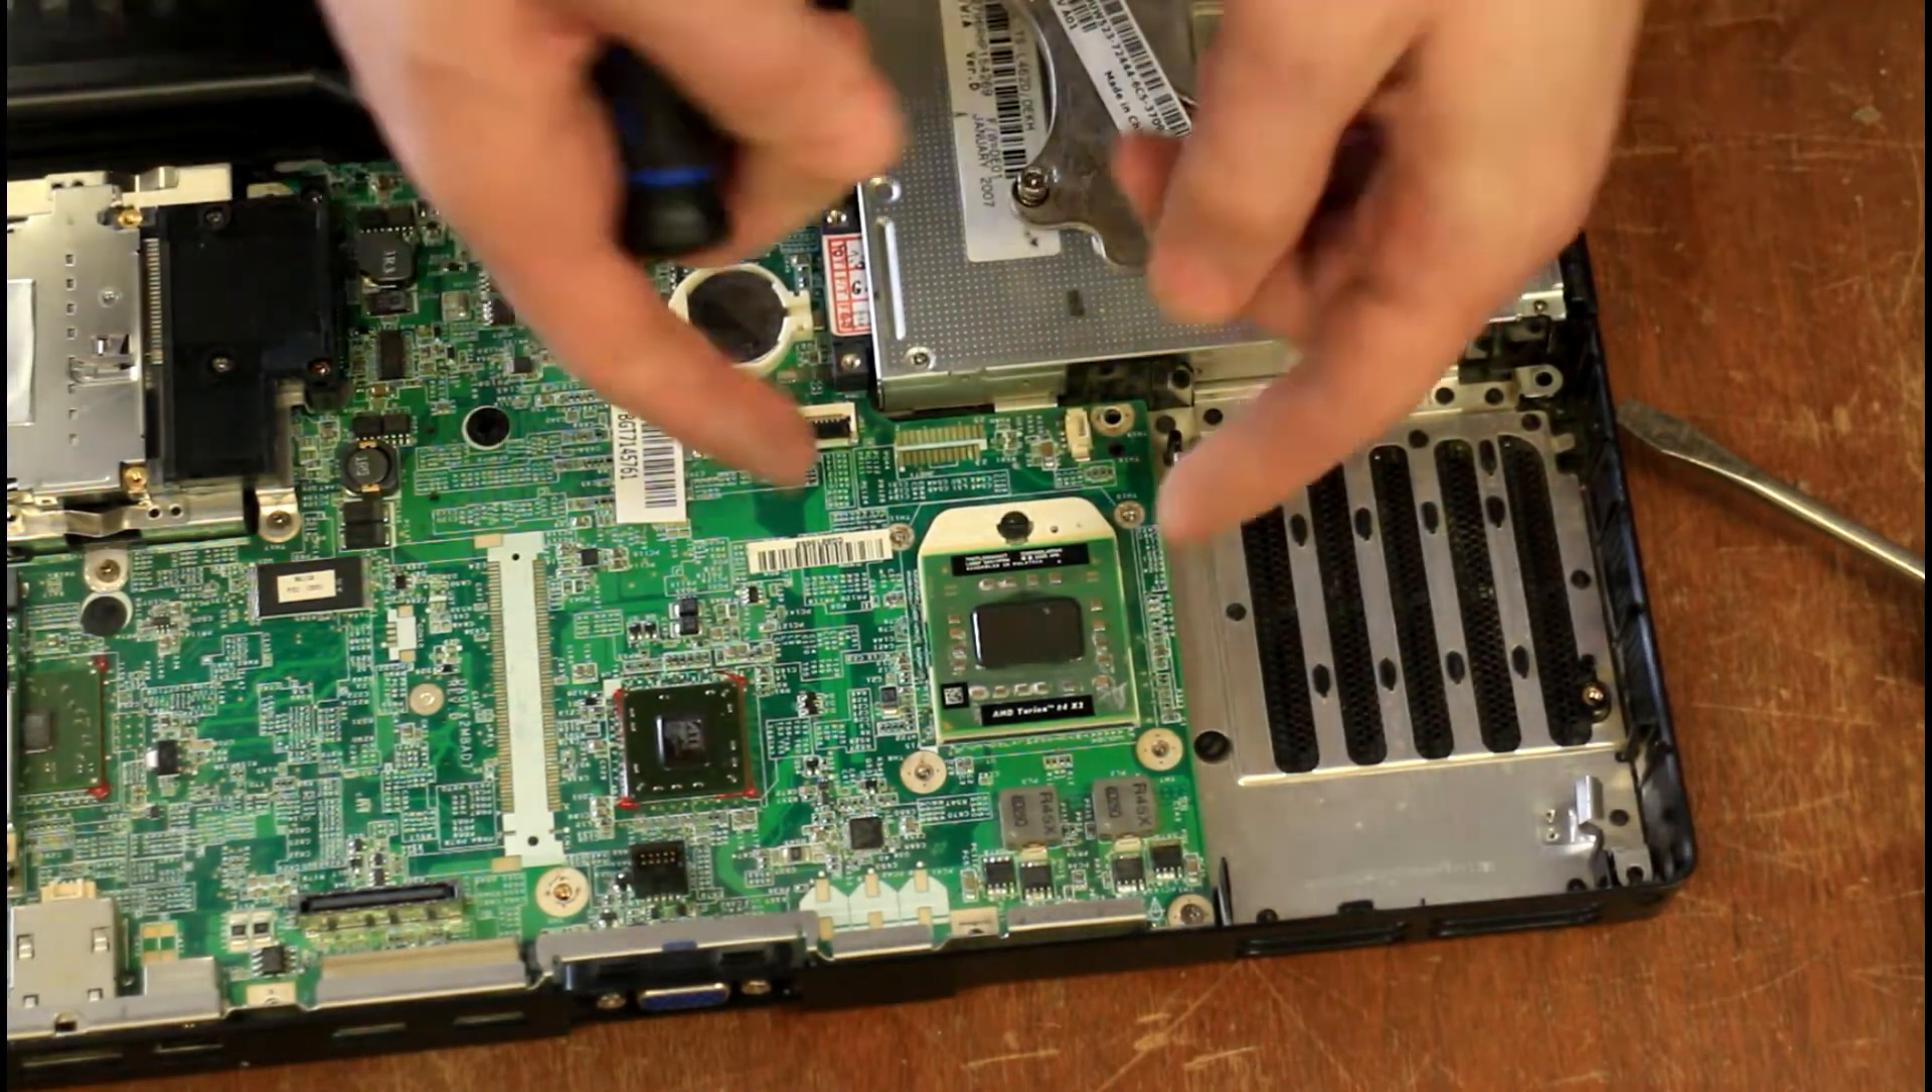A little bit of thermal paste on there still and then we'll just turn this back to the locked position and then there we go cpu is seated in.